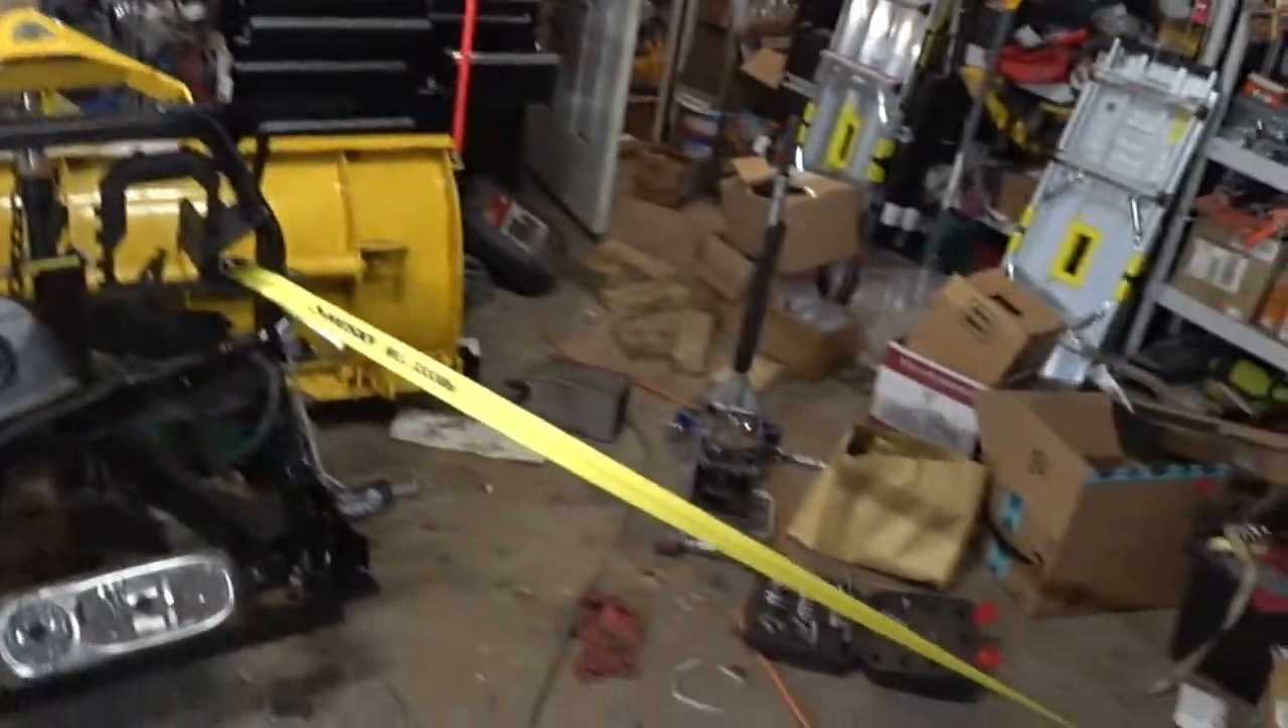So as you can see, I strapped down the plow.